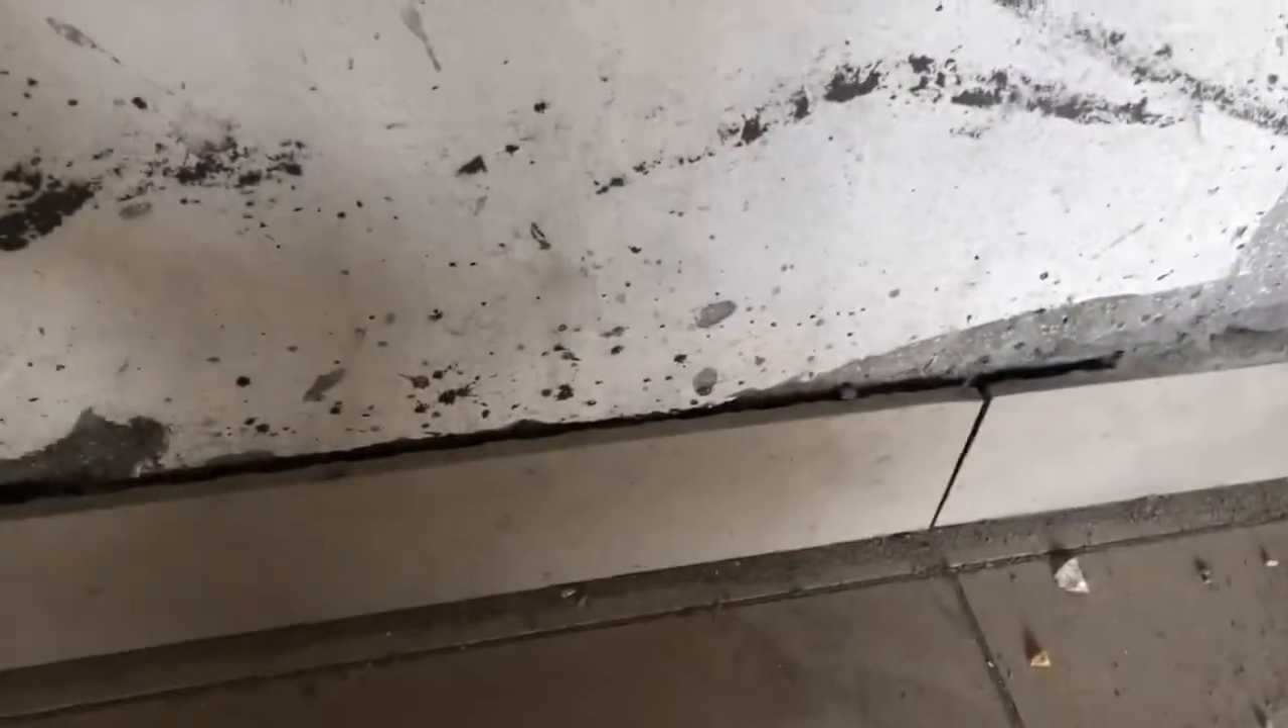You can see the gaps in the tiles.